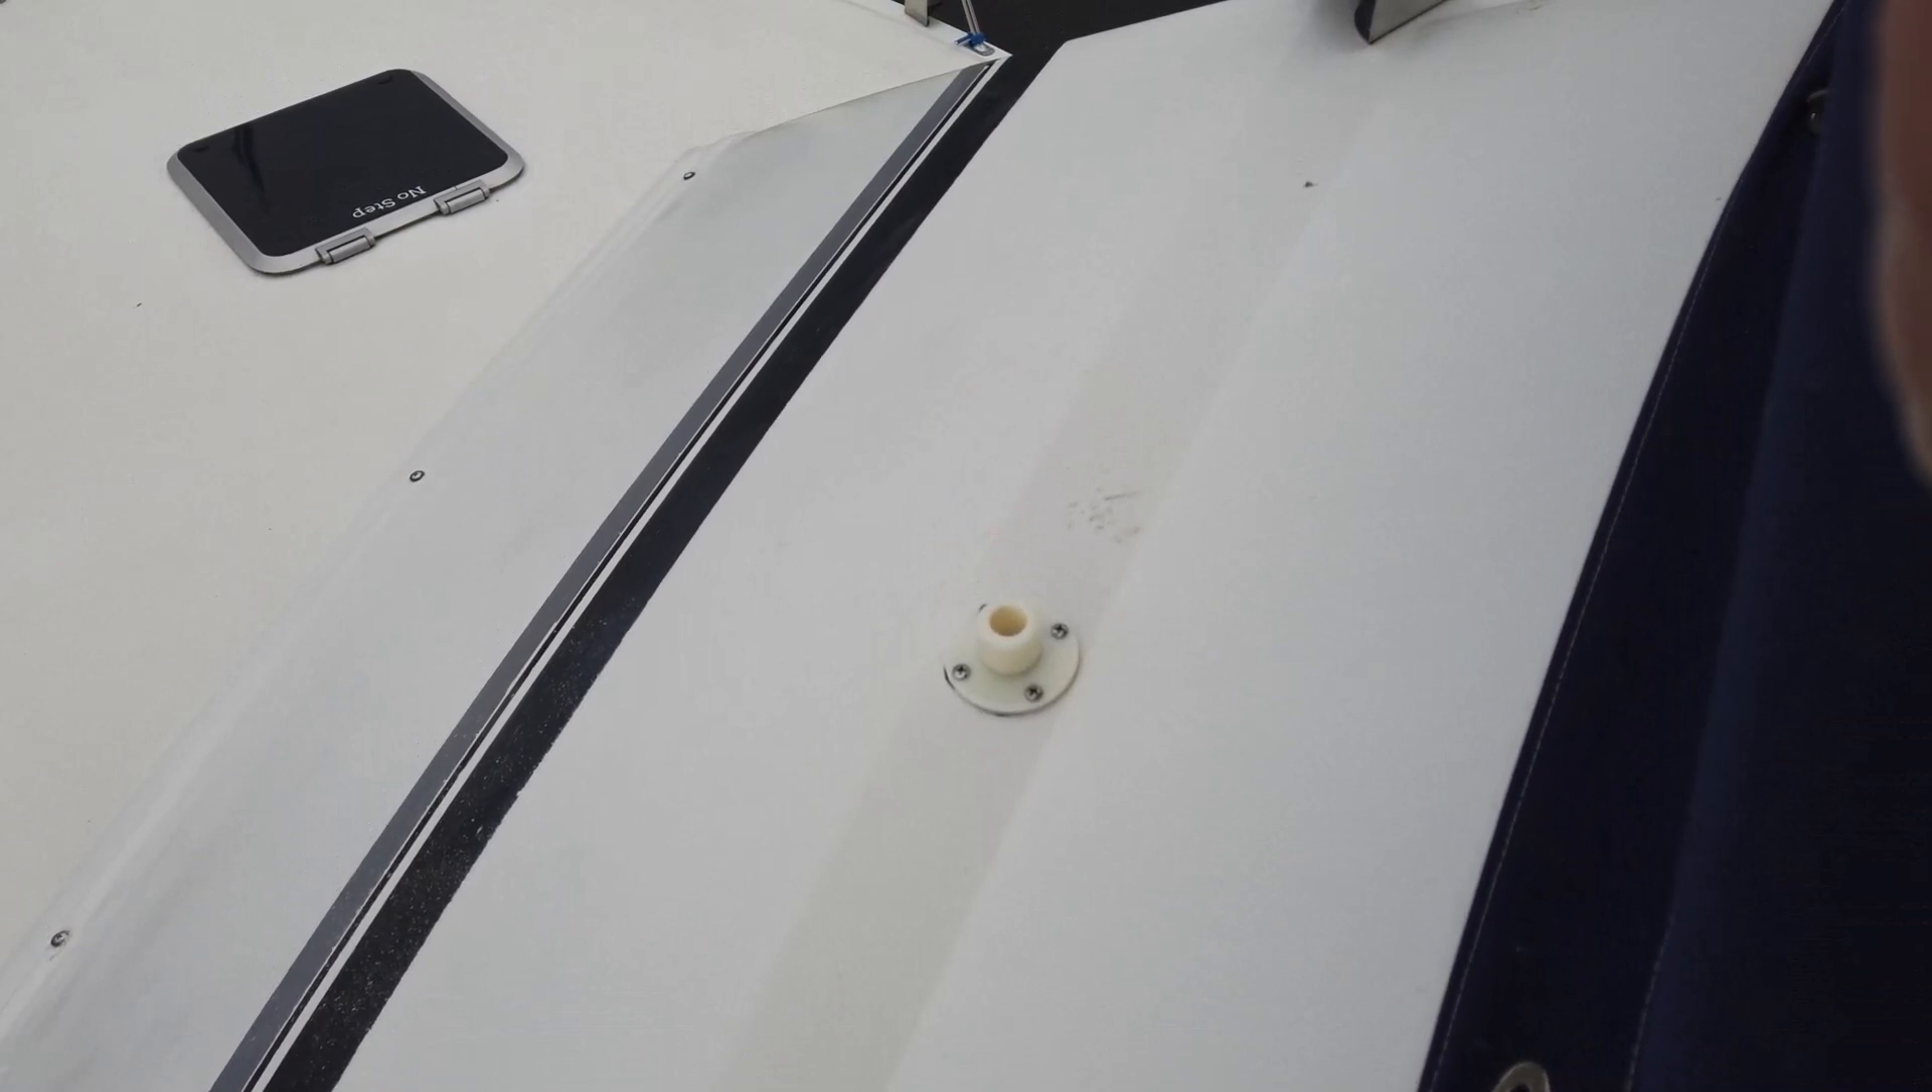That's the mount now for the gps unit it's in position and it's just been sealed underneath.